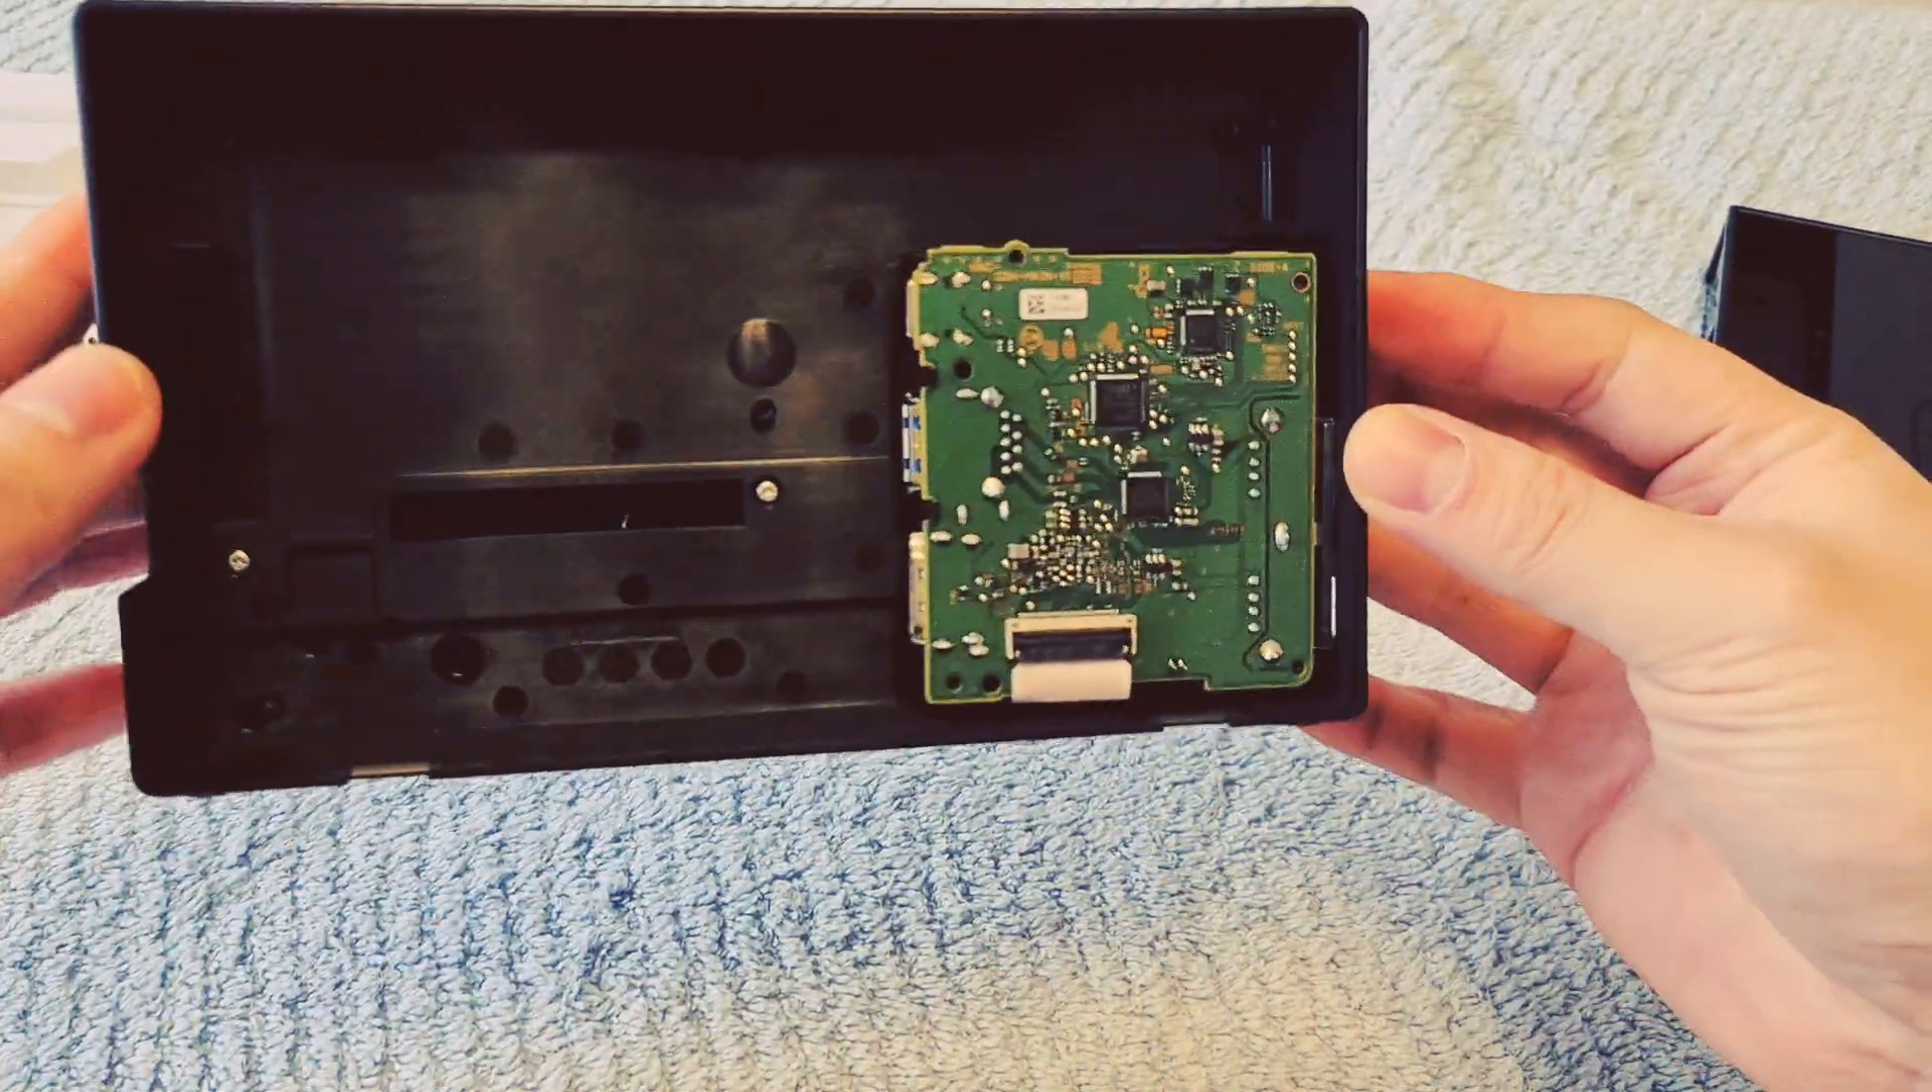There's the back of the Switch Dock removed.